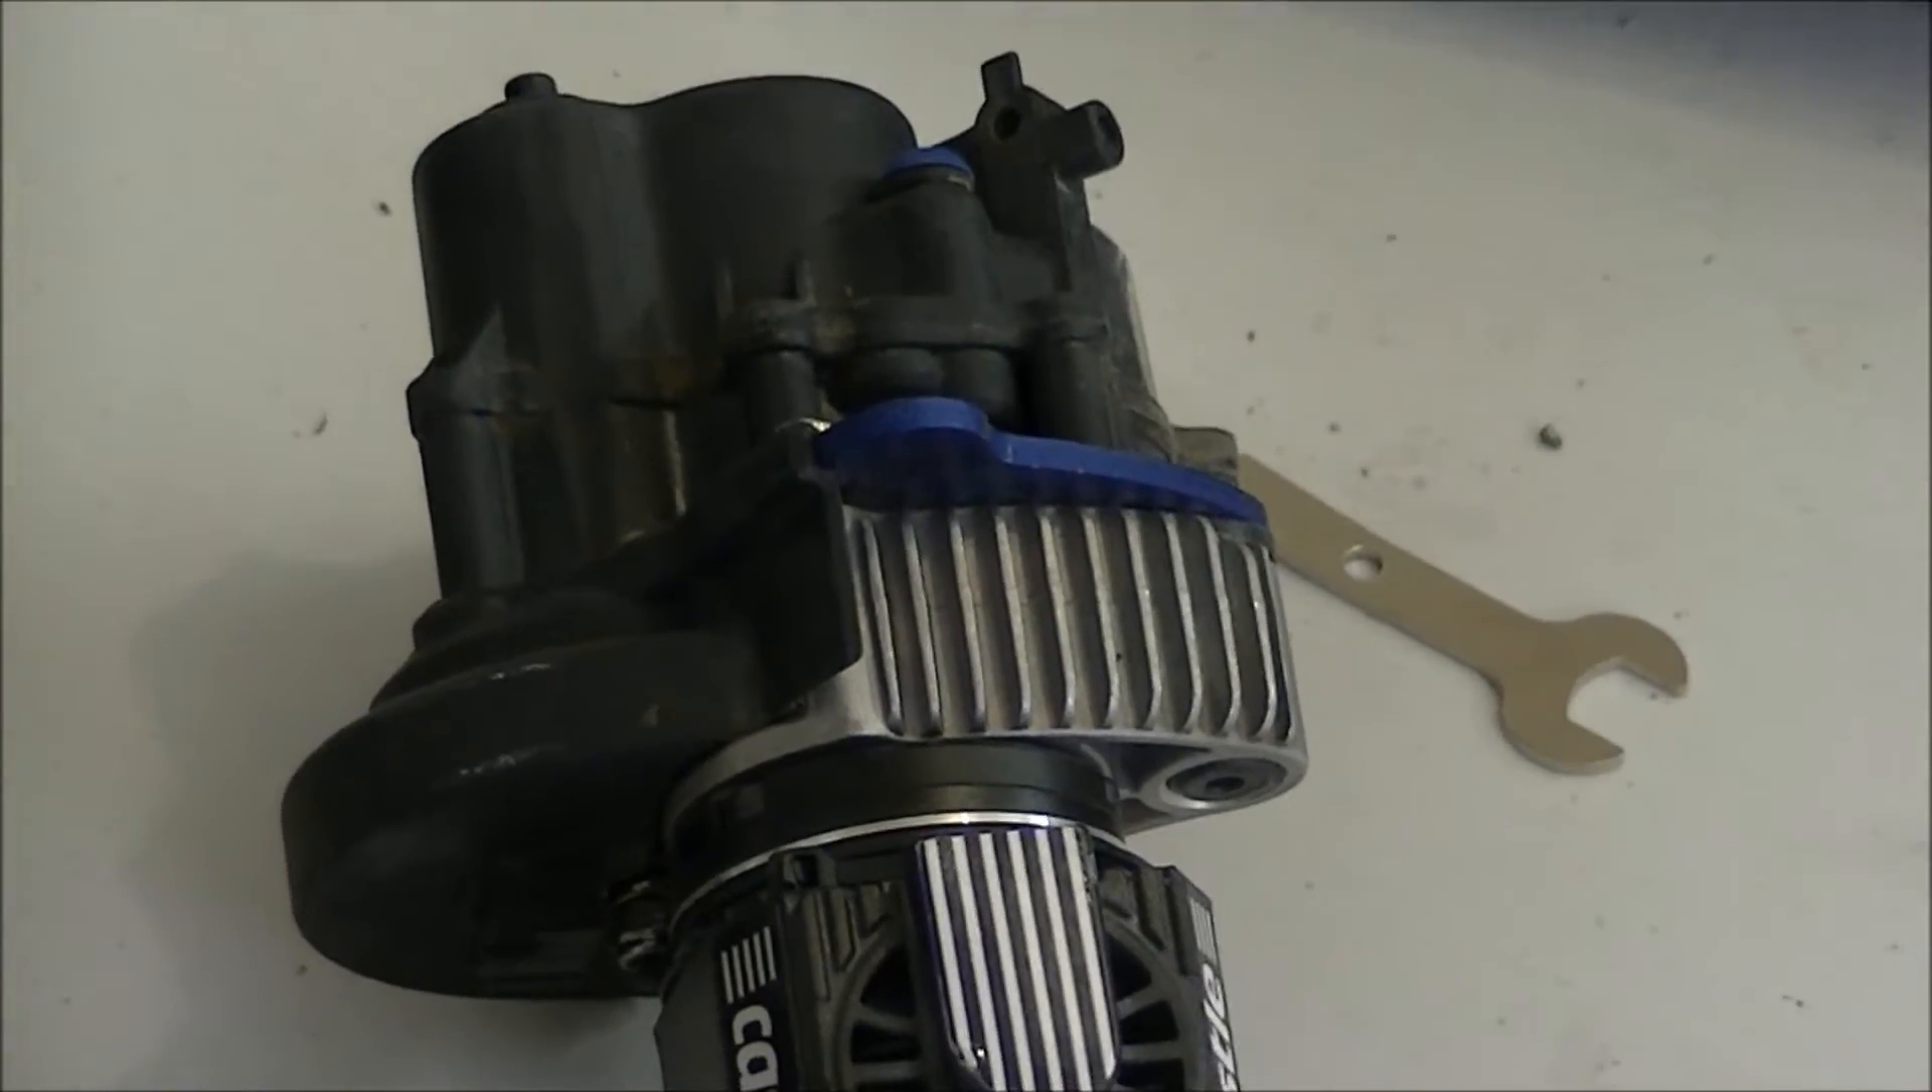So, as you guys can see, the motor's already out with the entire transmission.